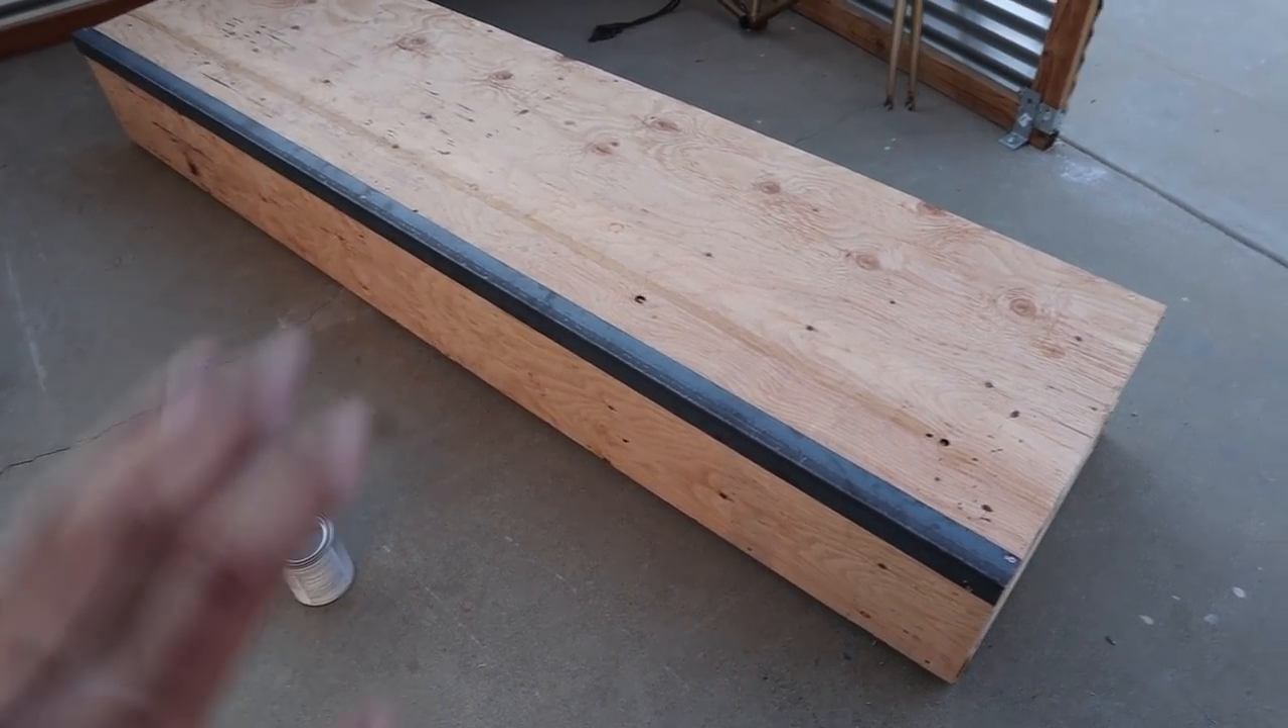All right that's the box assembled screwed down.